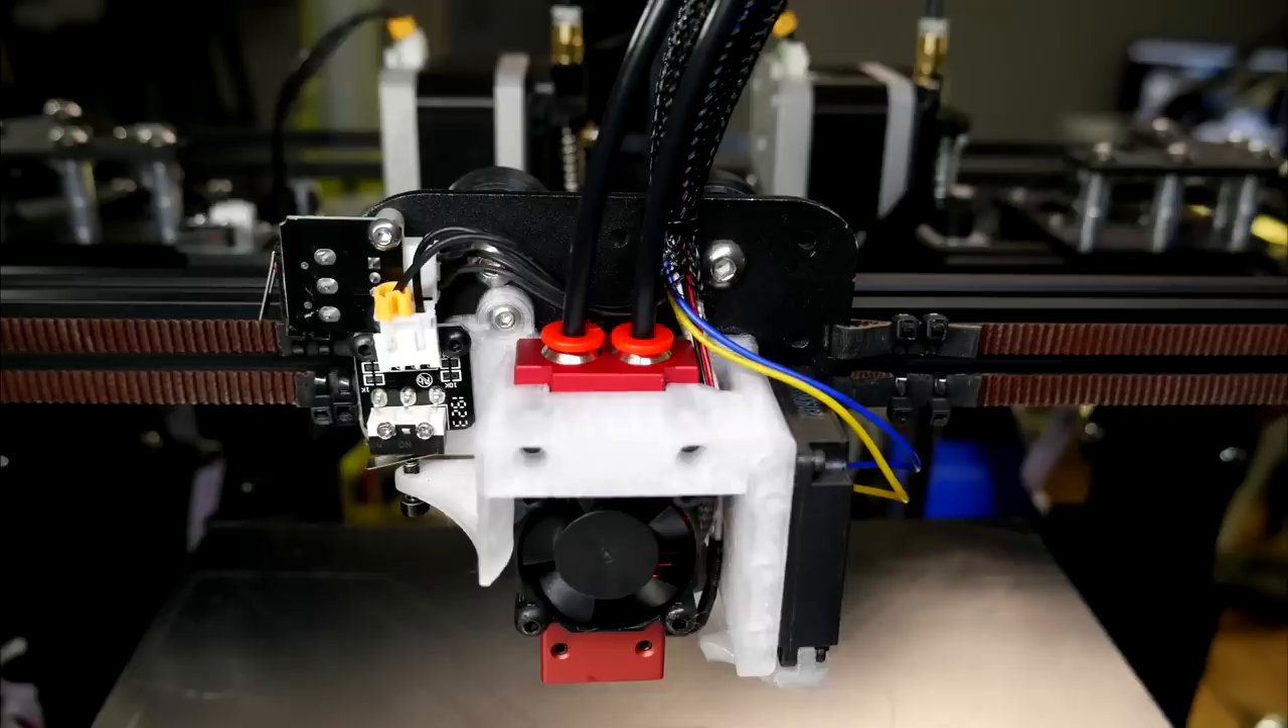With all of the cable management back in place, it ended up looking pretty tidy.